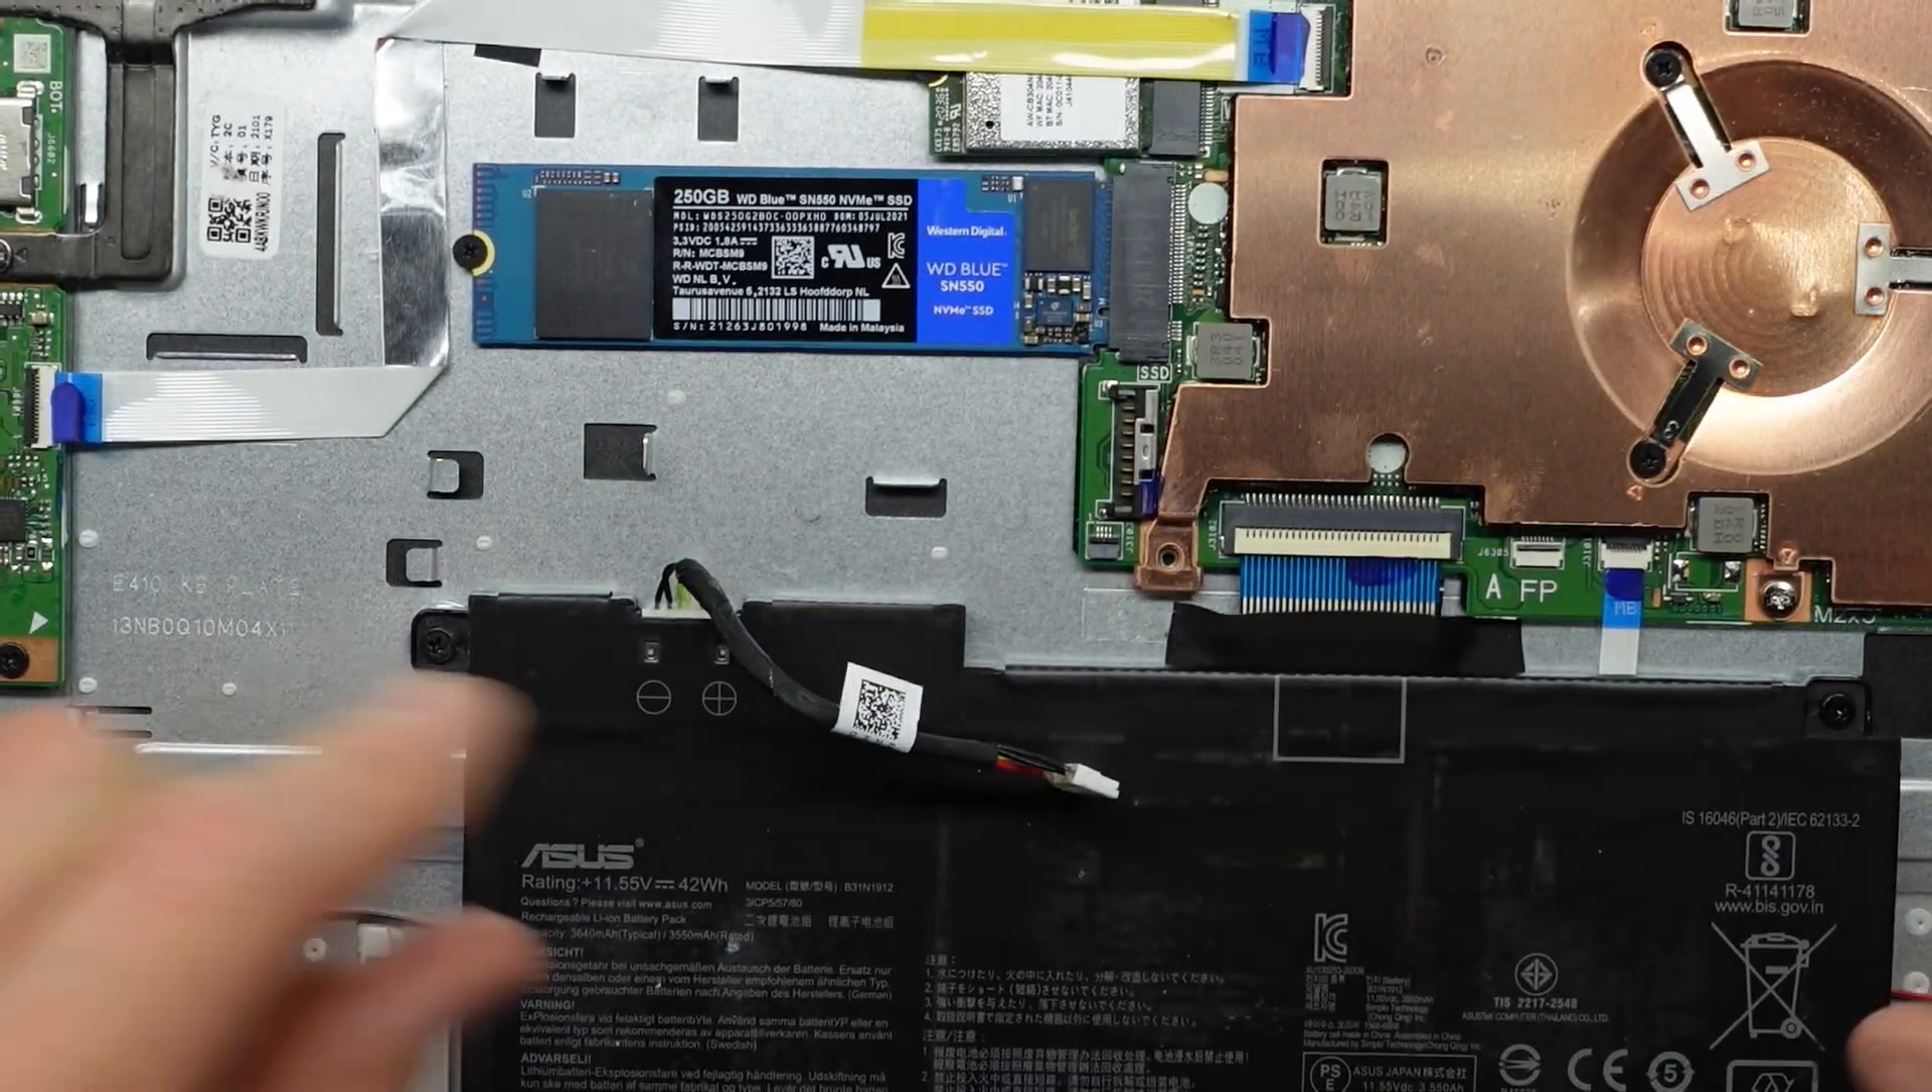That's now locked that NVMe drive into position.